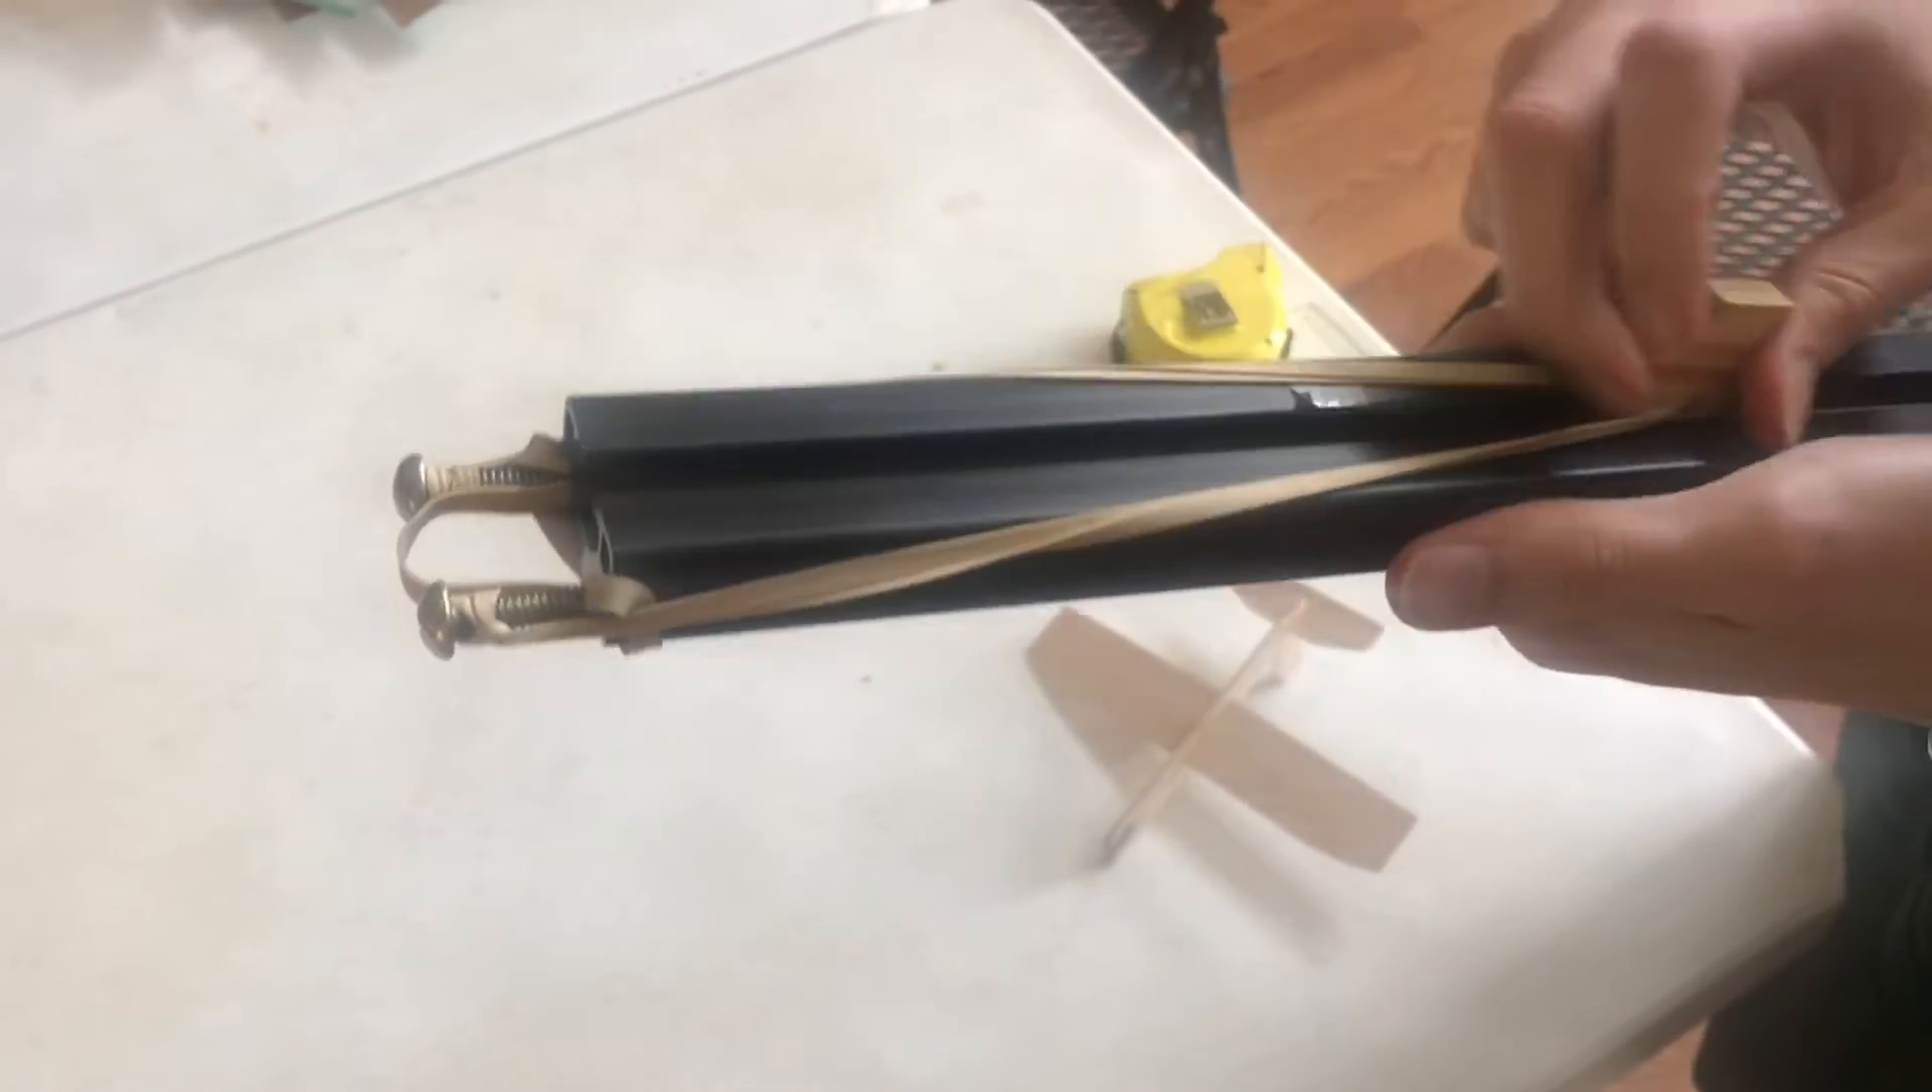And you can see I just kind of attached the rubber bands to these bolts and stuck them in with rubber bands so that they stick around.